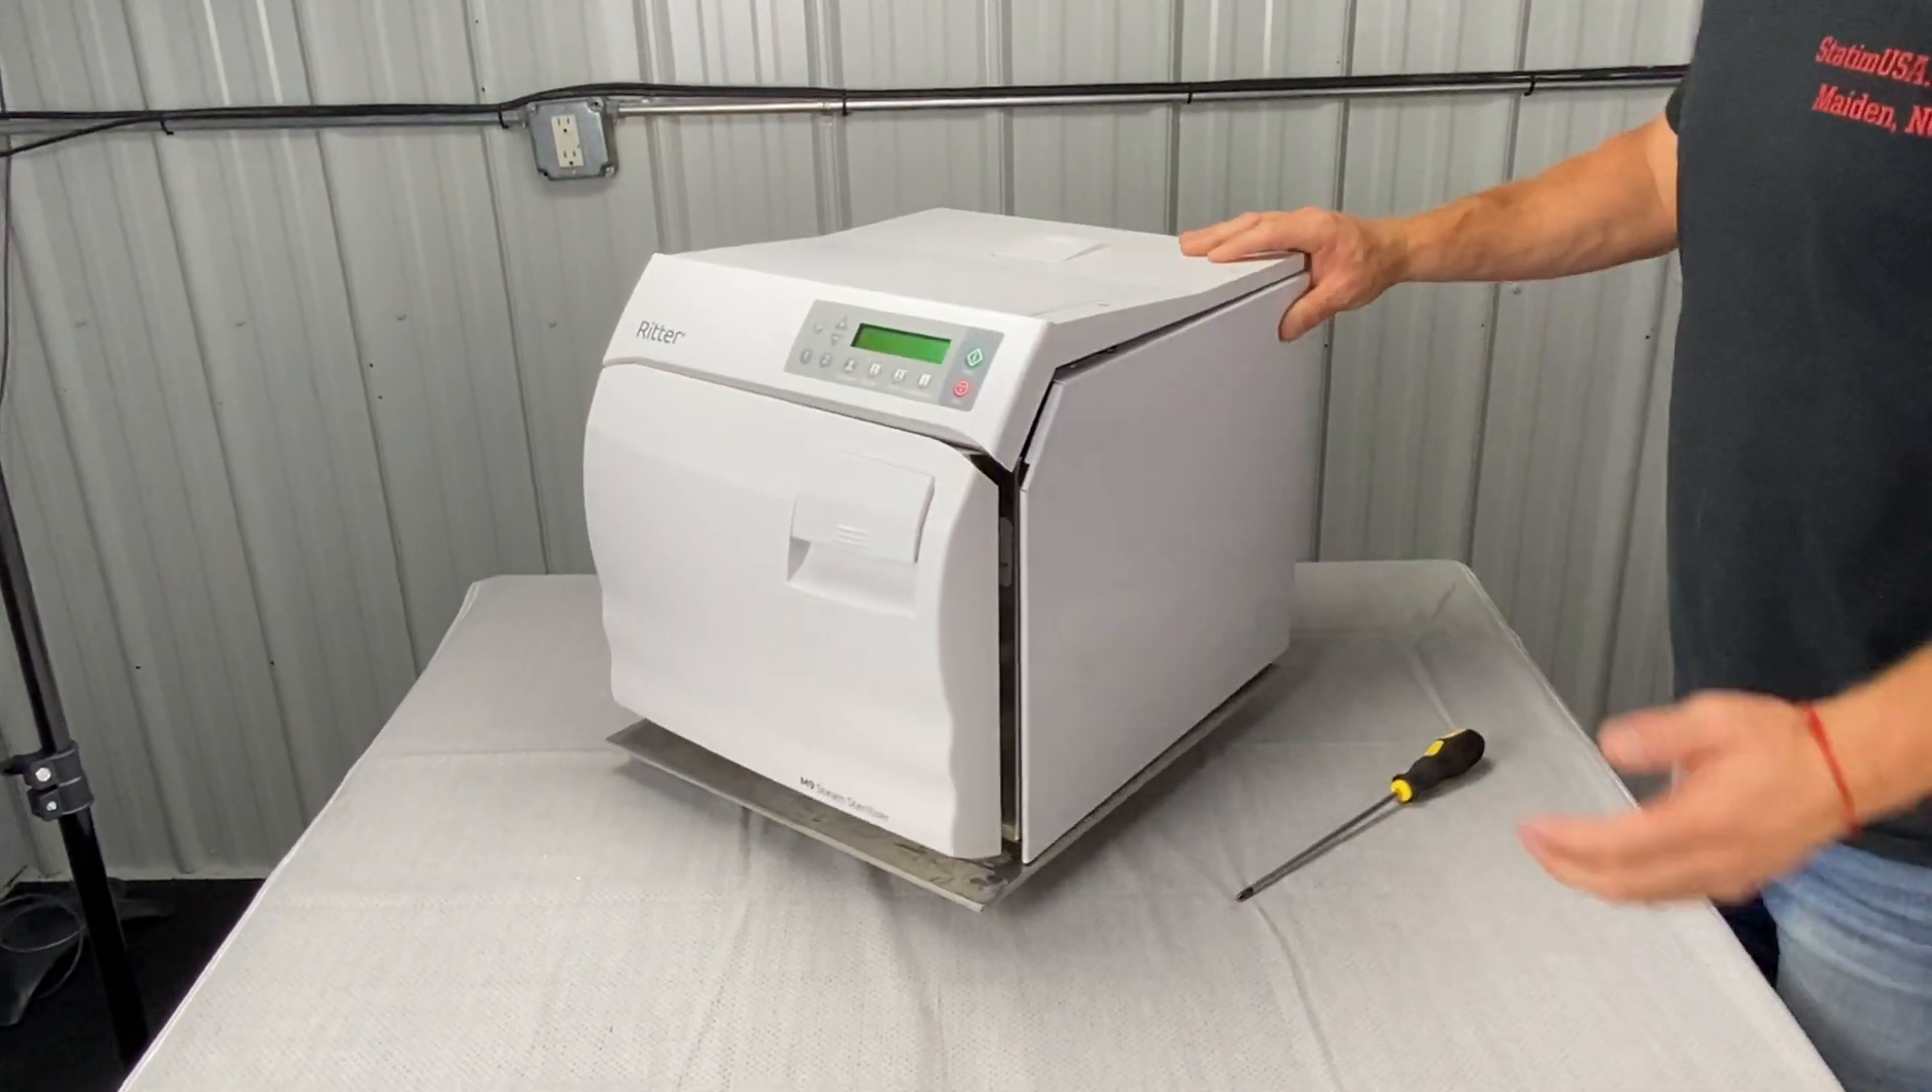And then your right side panel is on.